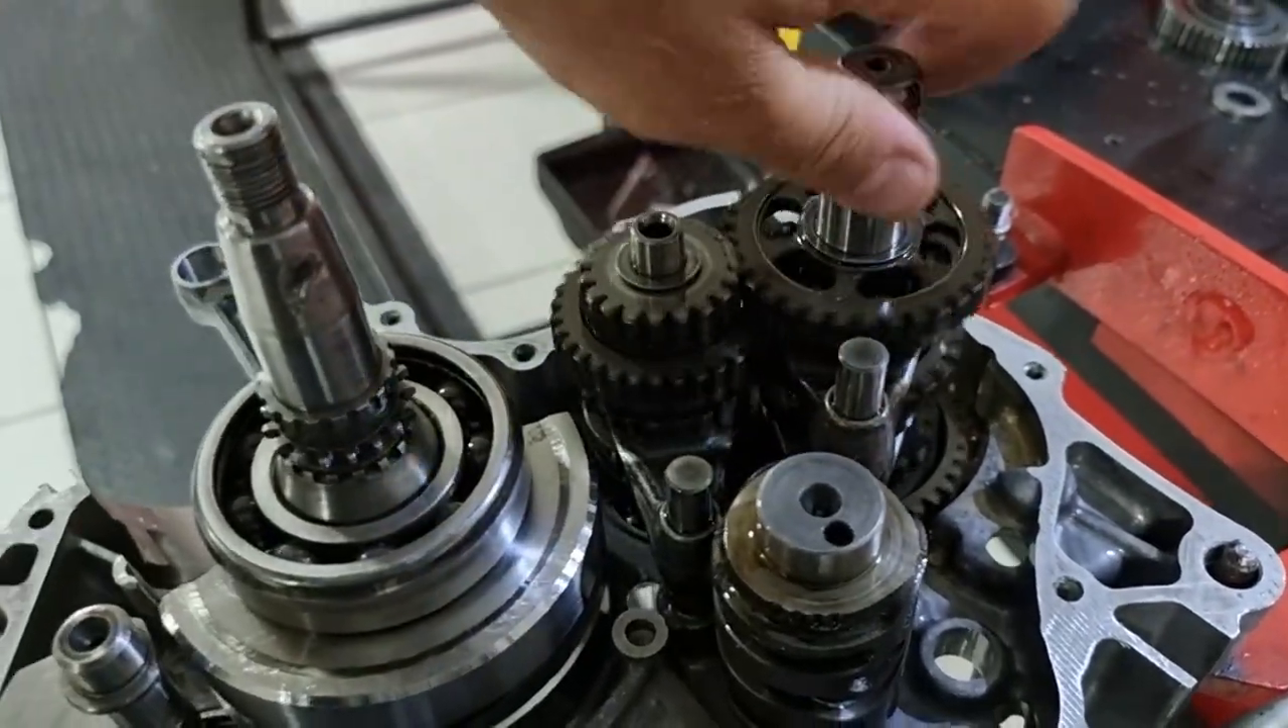Então já estamos aqui com o virabrequim, câmbio no lugar. Câmbio já montado, tudo bonito.